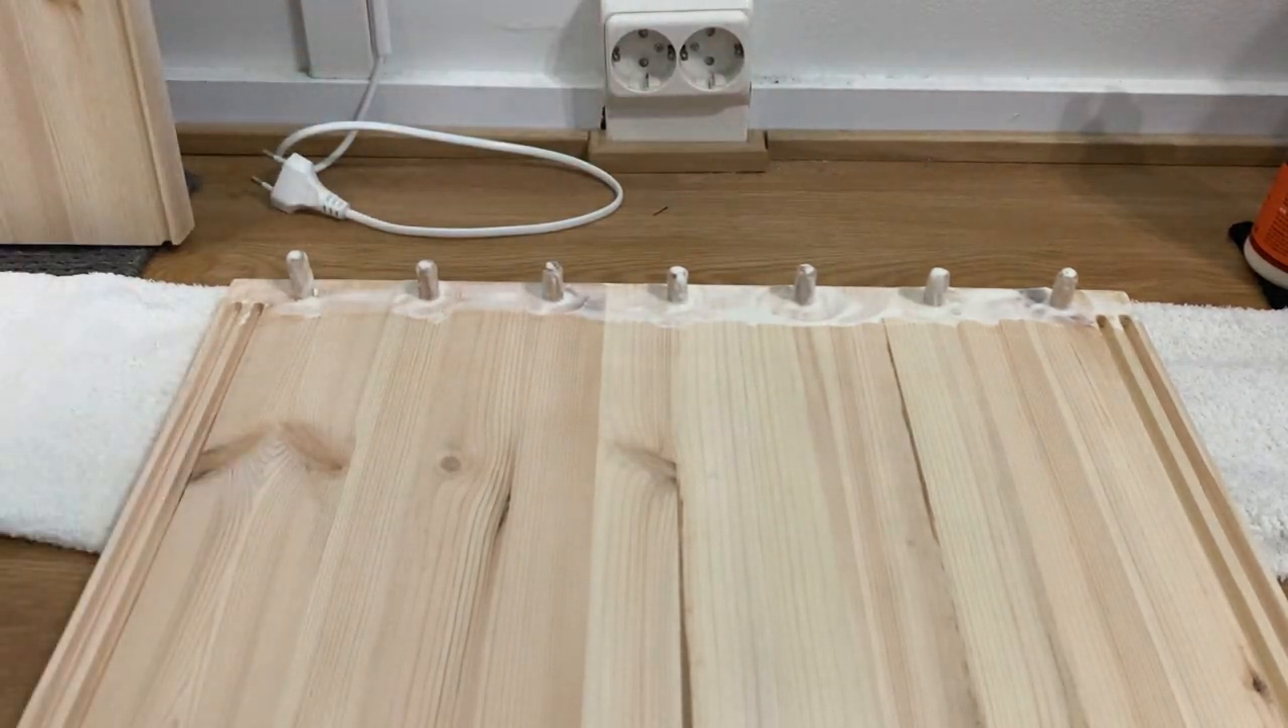After I marked and drilled all of the joining points, I added the wooden dowels and wood glue to build and bond the frame.